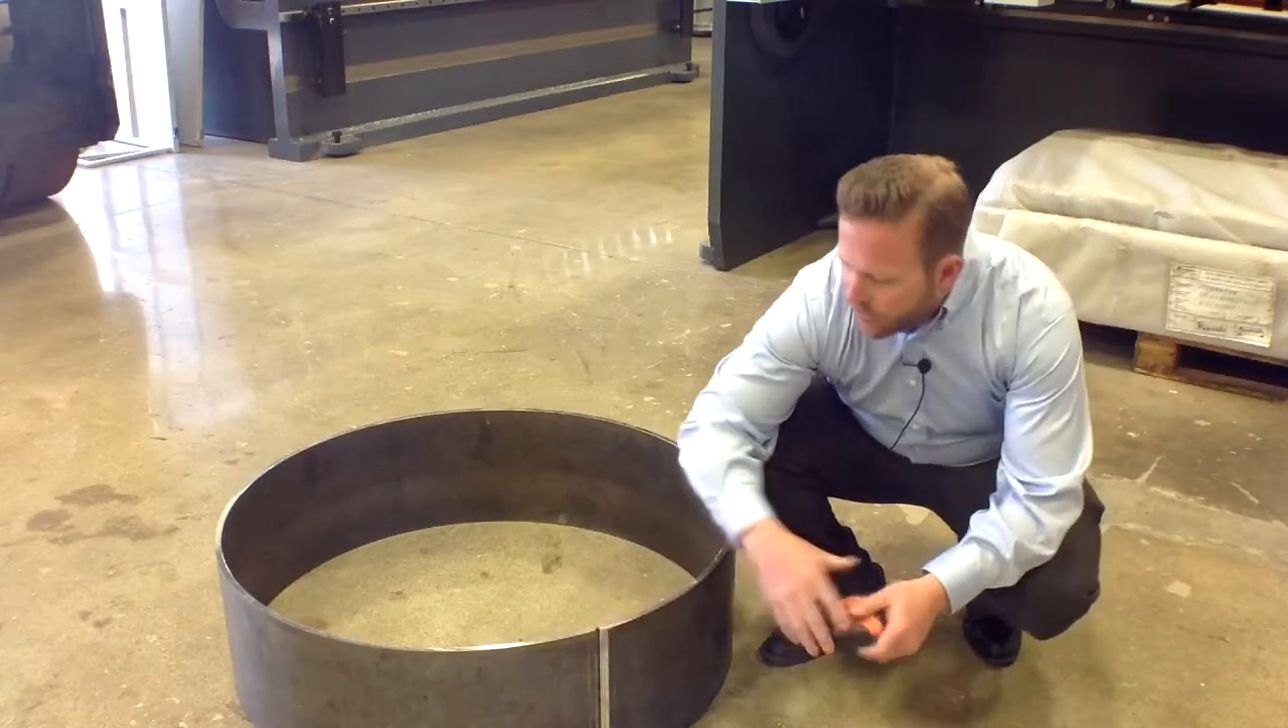So you can see these pieces line up very nicely the way they were supposed to be to put a nice clean weld down the middle of that.